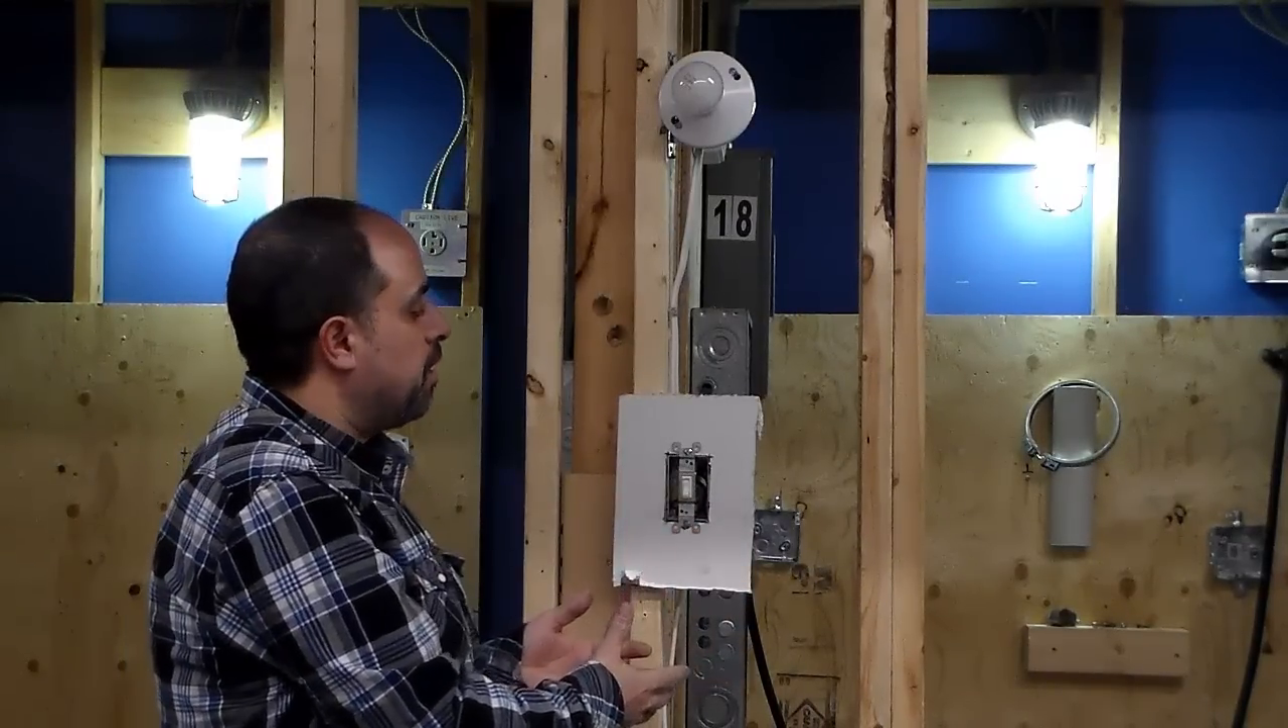We did the light bulb. I've now fastened the switch to the box. I've kind of put the drywall there to imitate that we came back after the drywall was up.